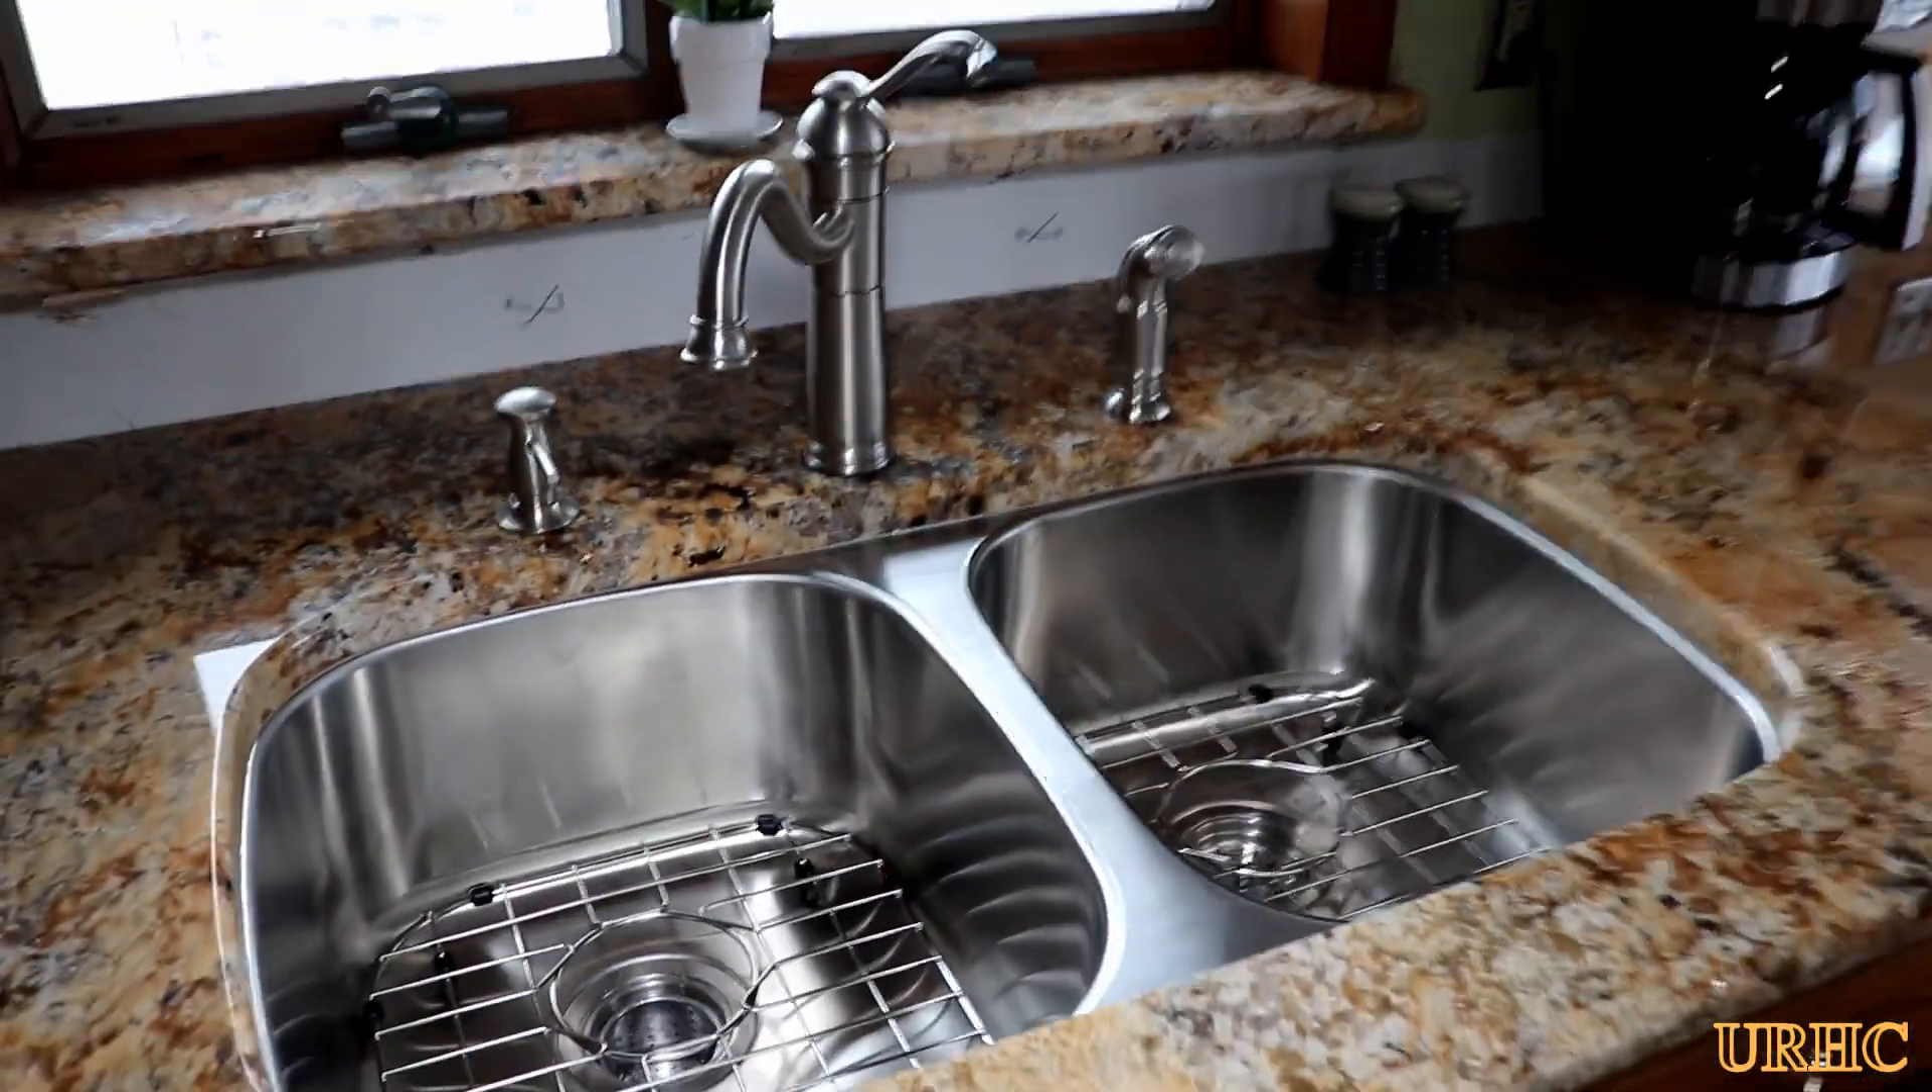And I got the sinks cleaned out and those nice grates that came with them in the bottom so that's all put together and ready to go now.